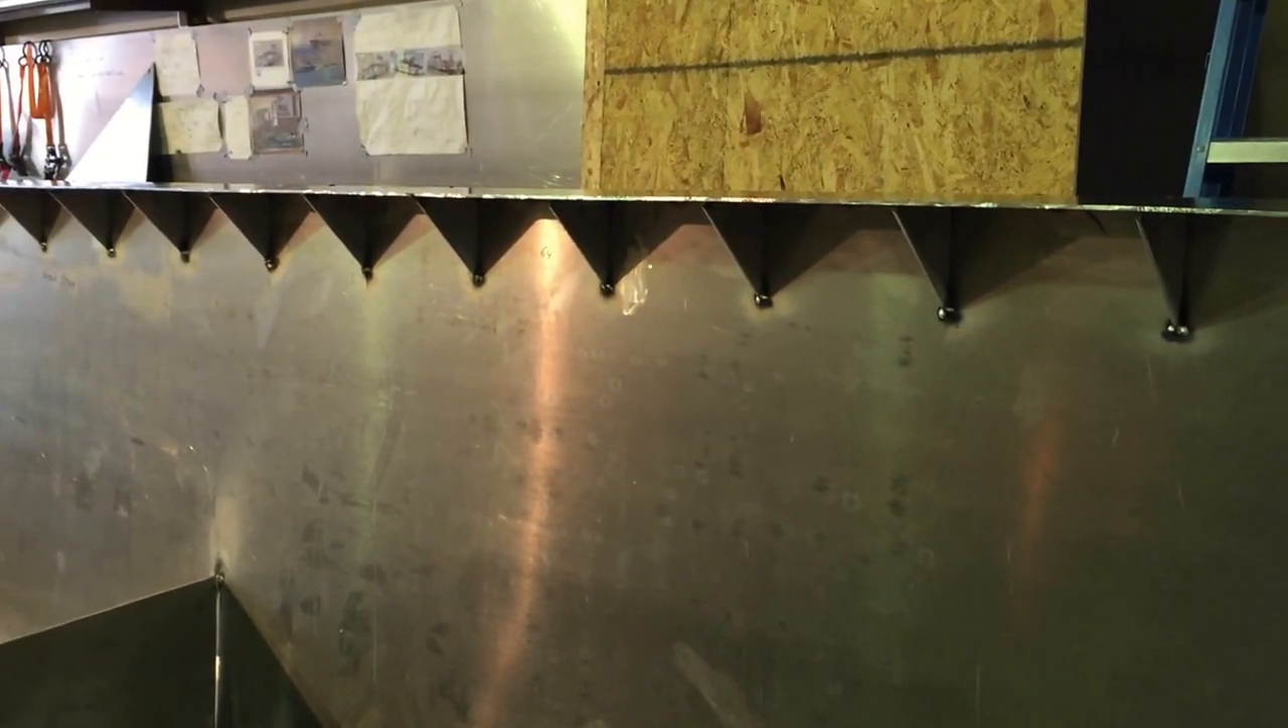I put those triangular shaped gussets on one foot centers.